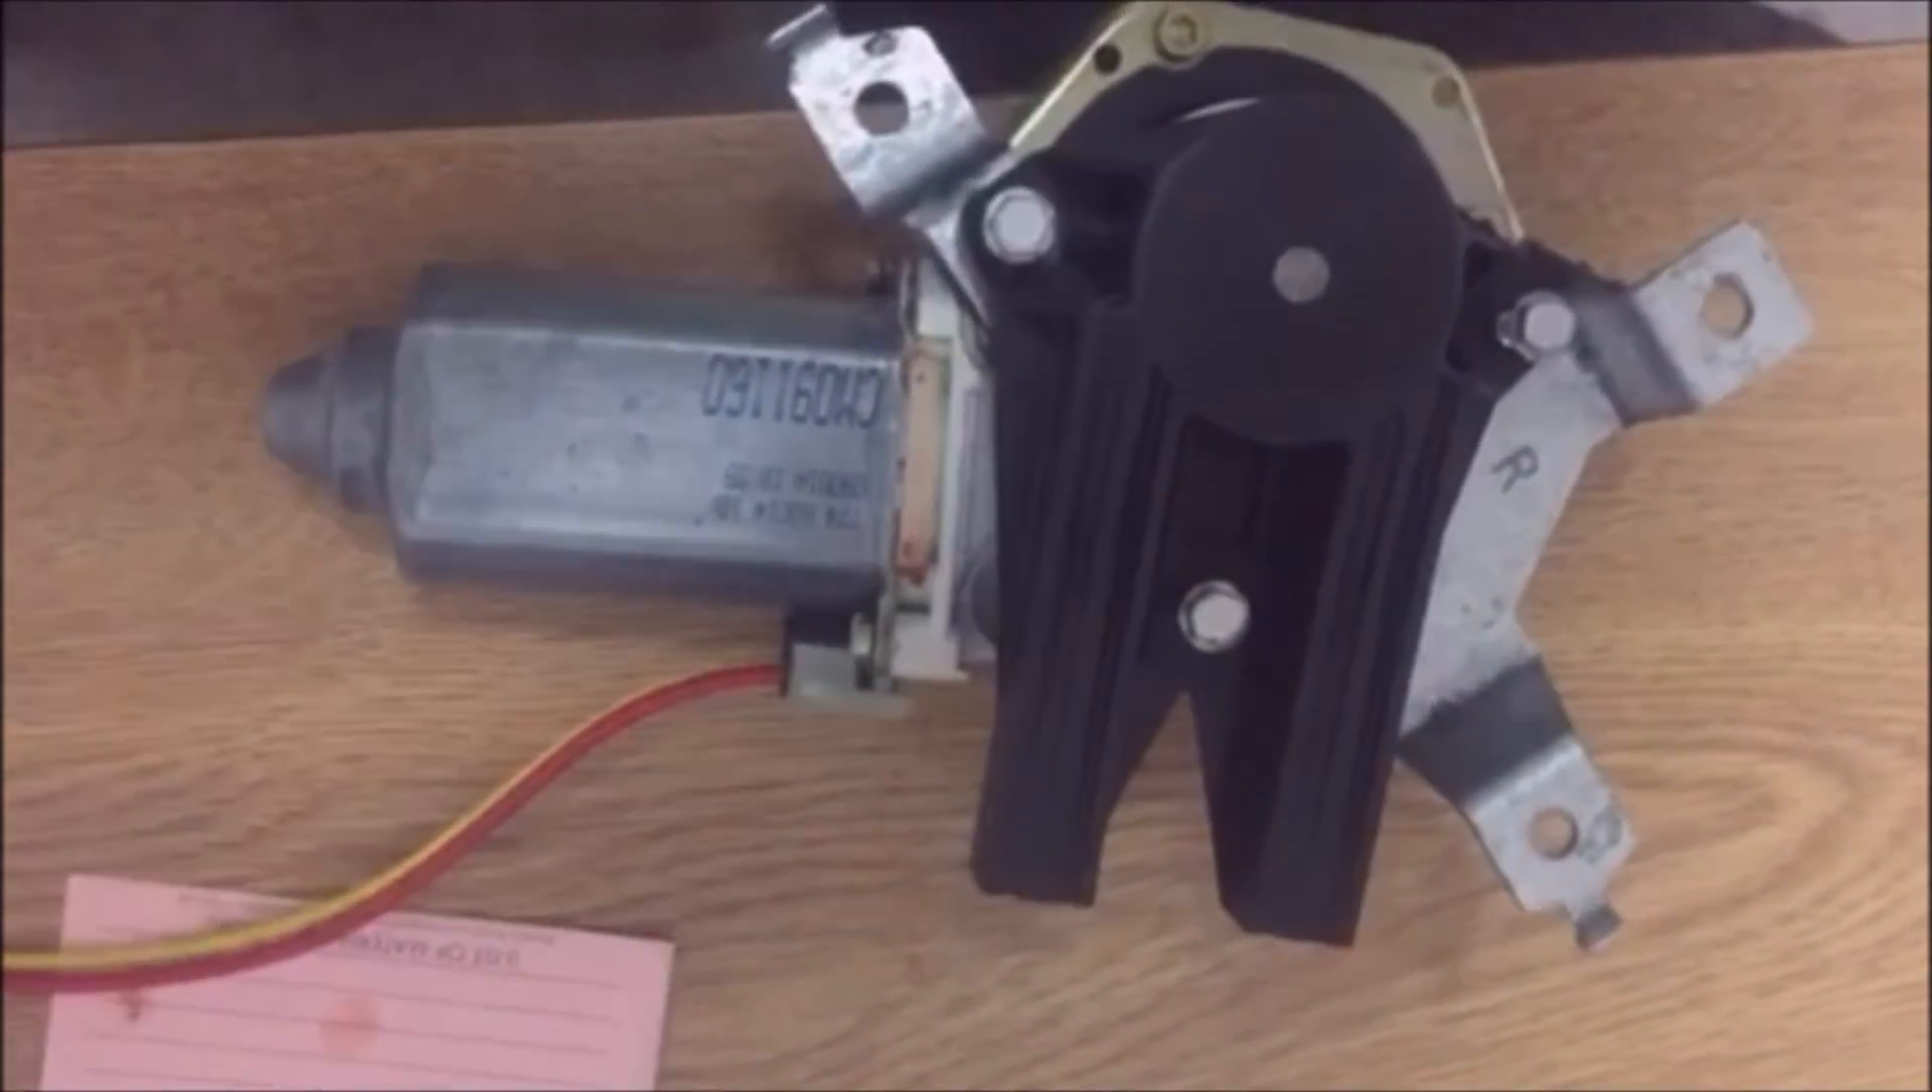And here's the motor once it's actually been removed.